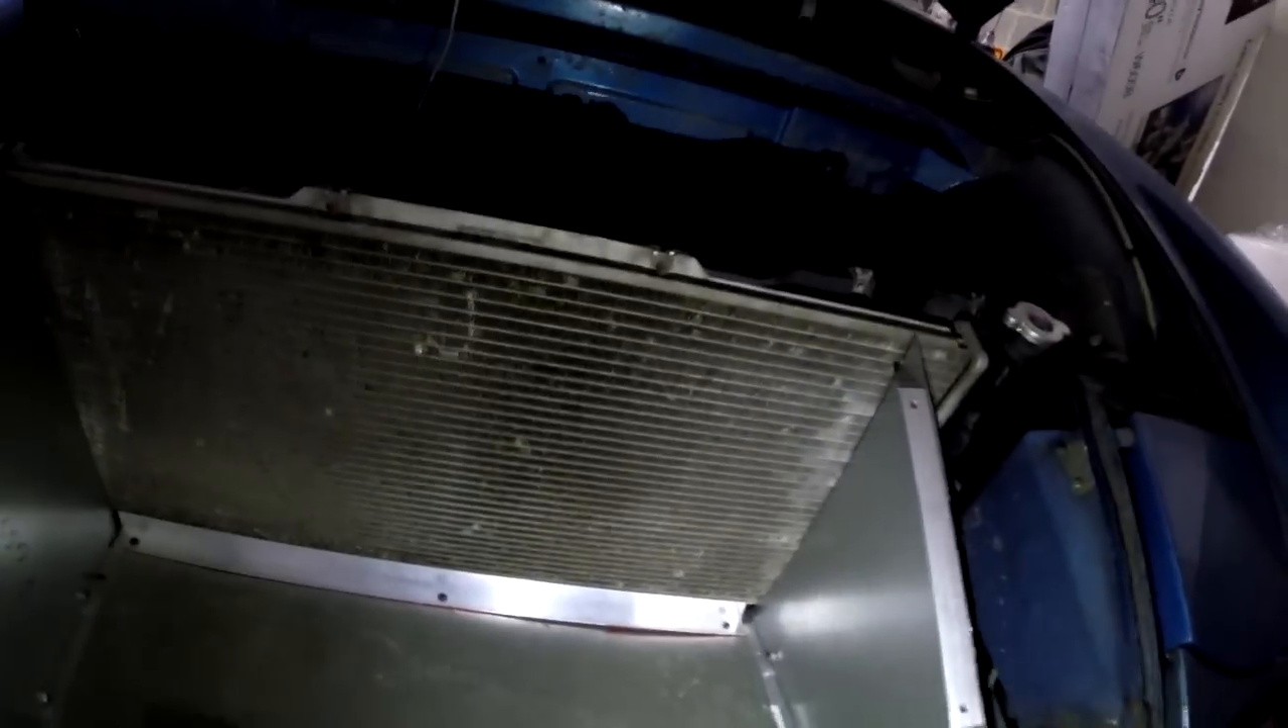So as you can see that bottom piece goes right up just below the first layer of fins.